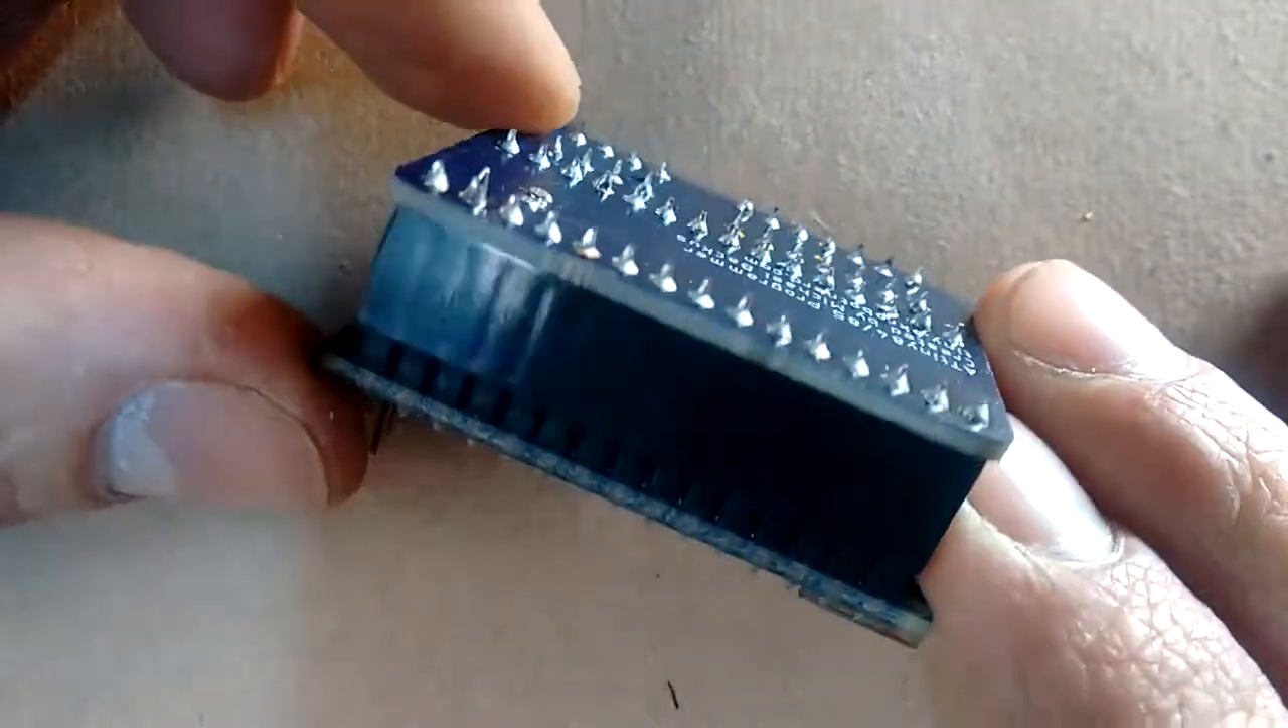Once you're all done soldering, your board should look something like this.